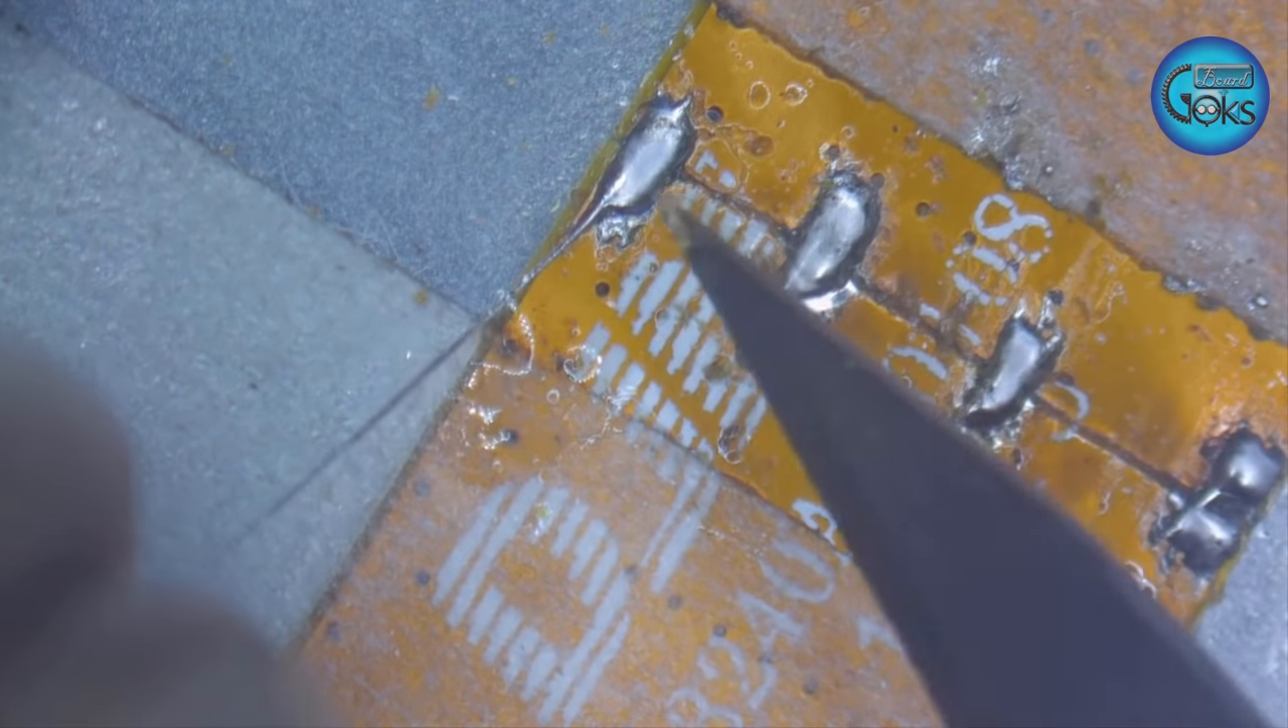تو یہ دیکھیں ہم نے ریبن کو چار جوڑ لگا لیے ہیں۔